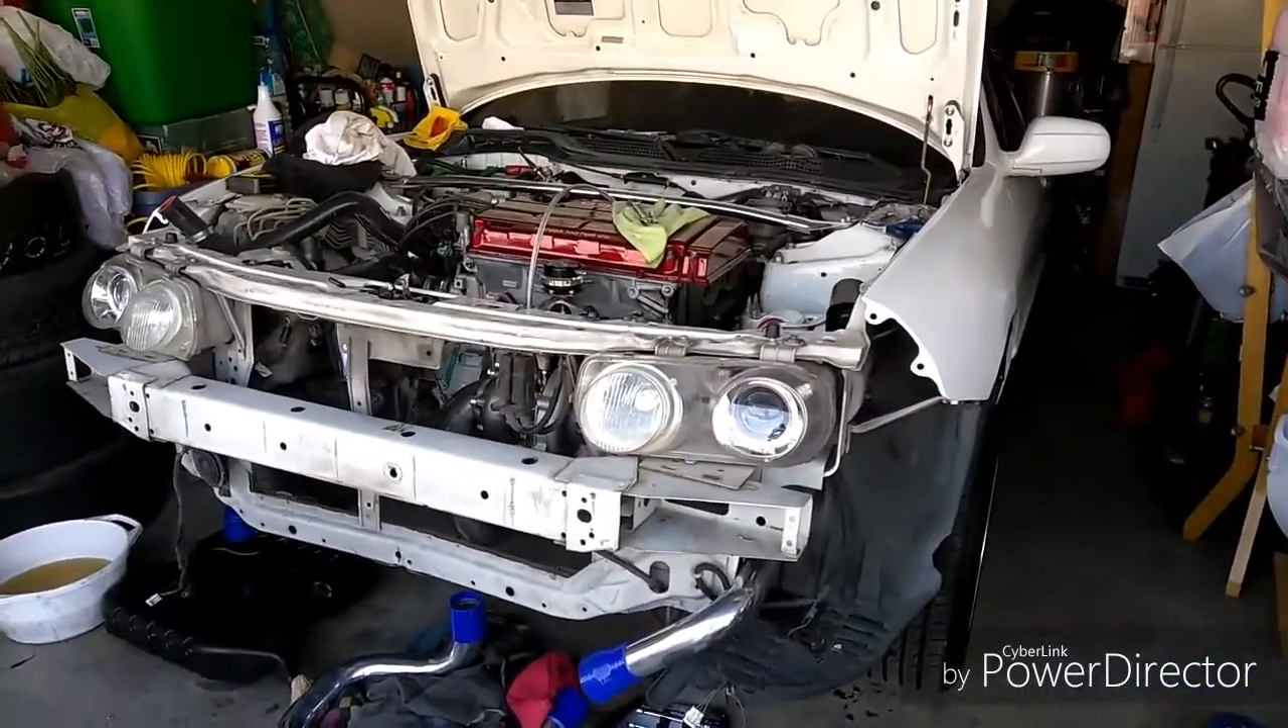Now you see the front bumper is off.